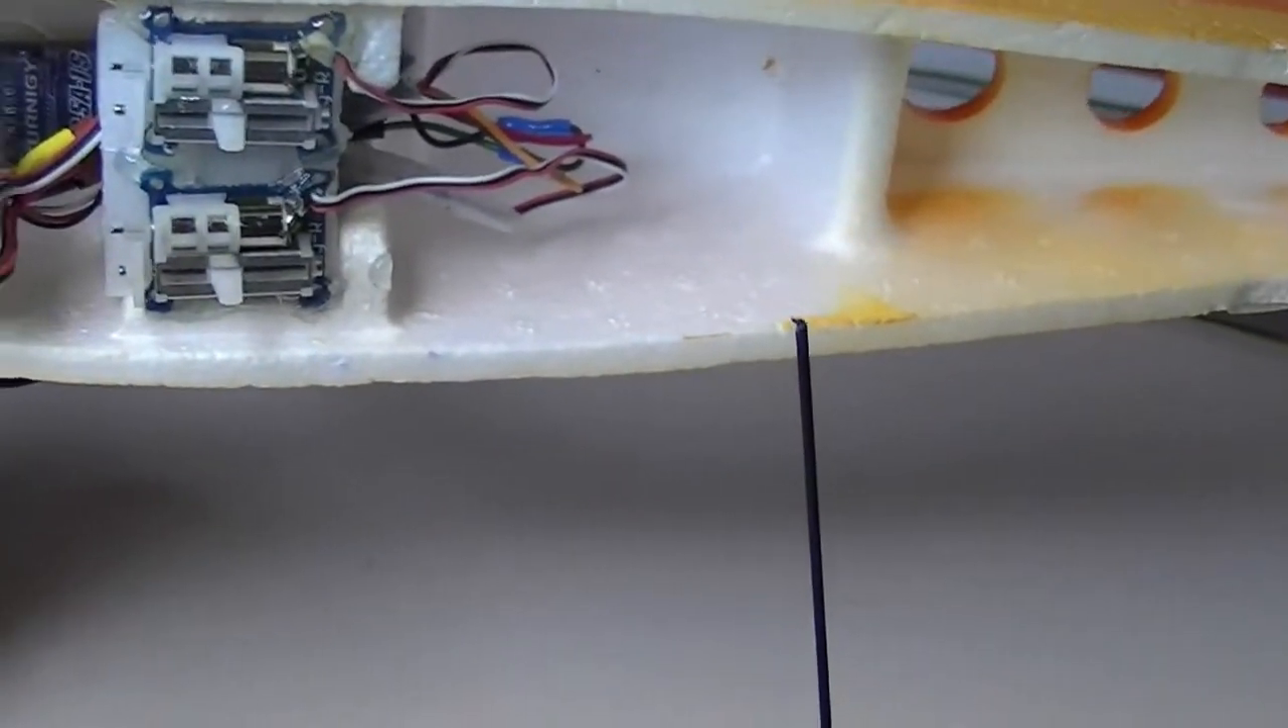The two linear servos are hot melted onto this piece of depron.